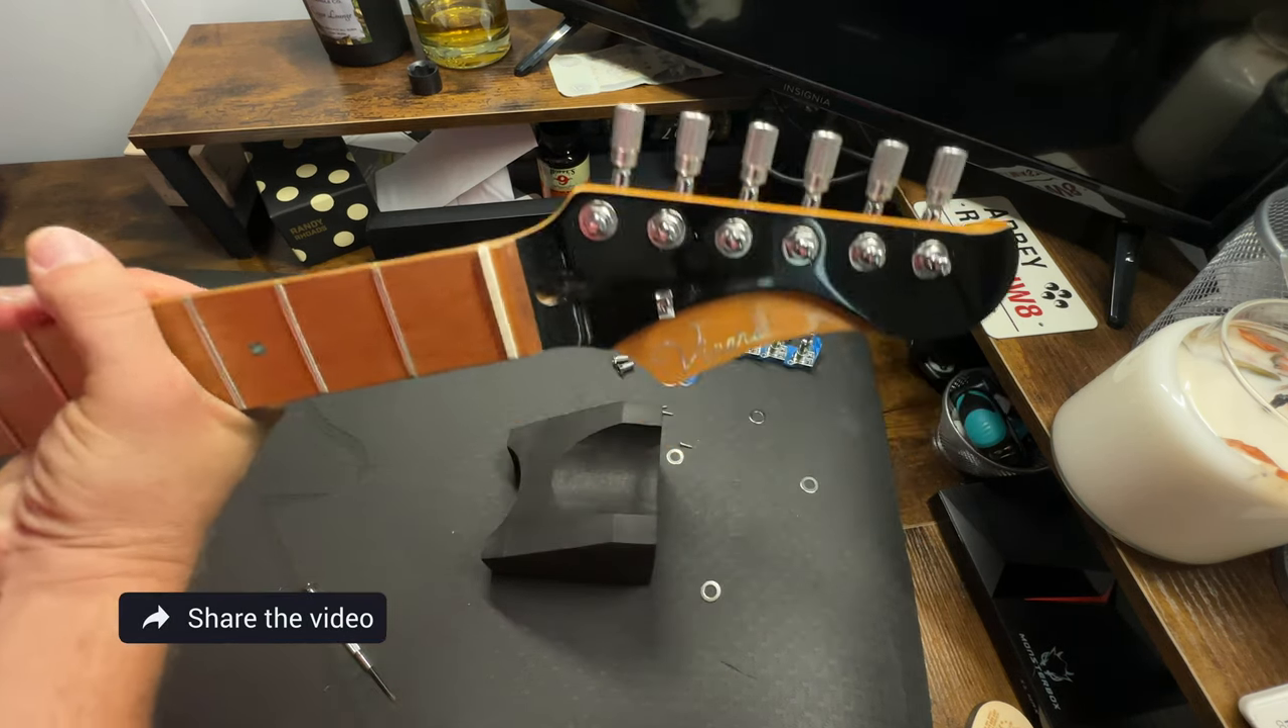Tuners are replaced. They look pretty good.